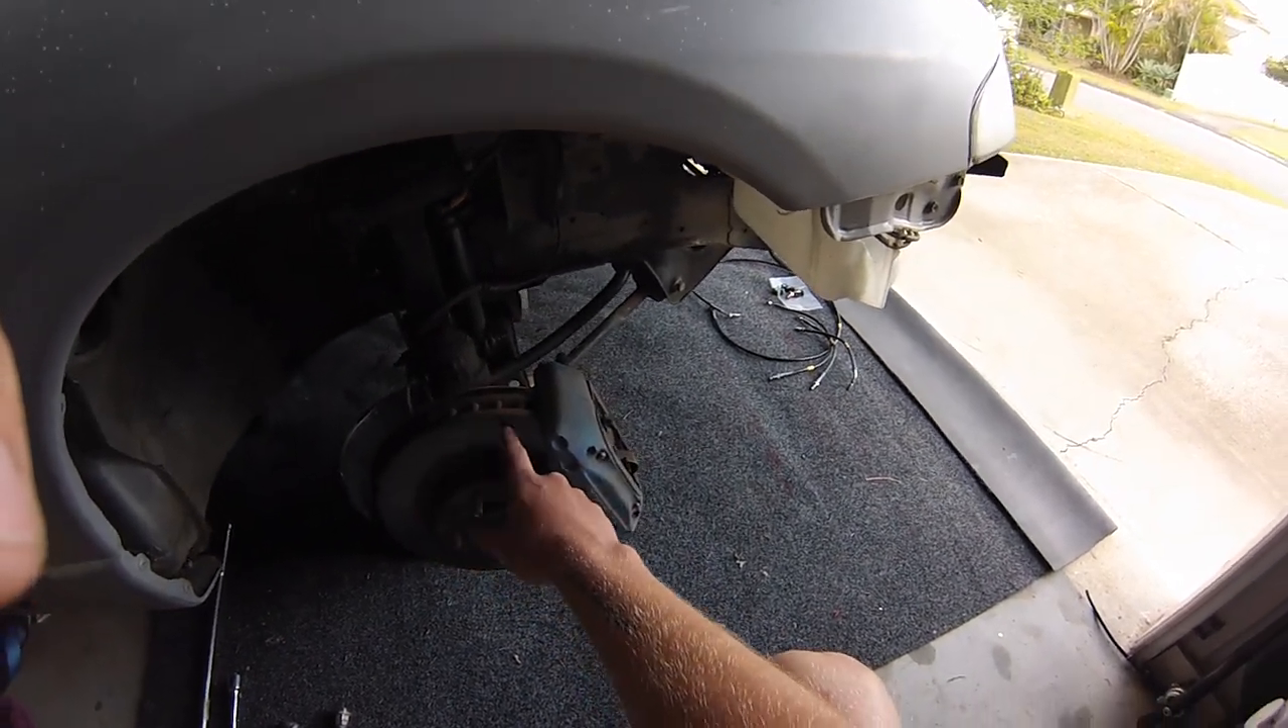So, now I've got the front wheel off.